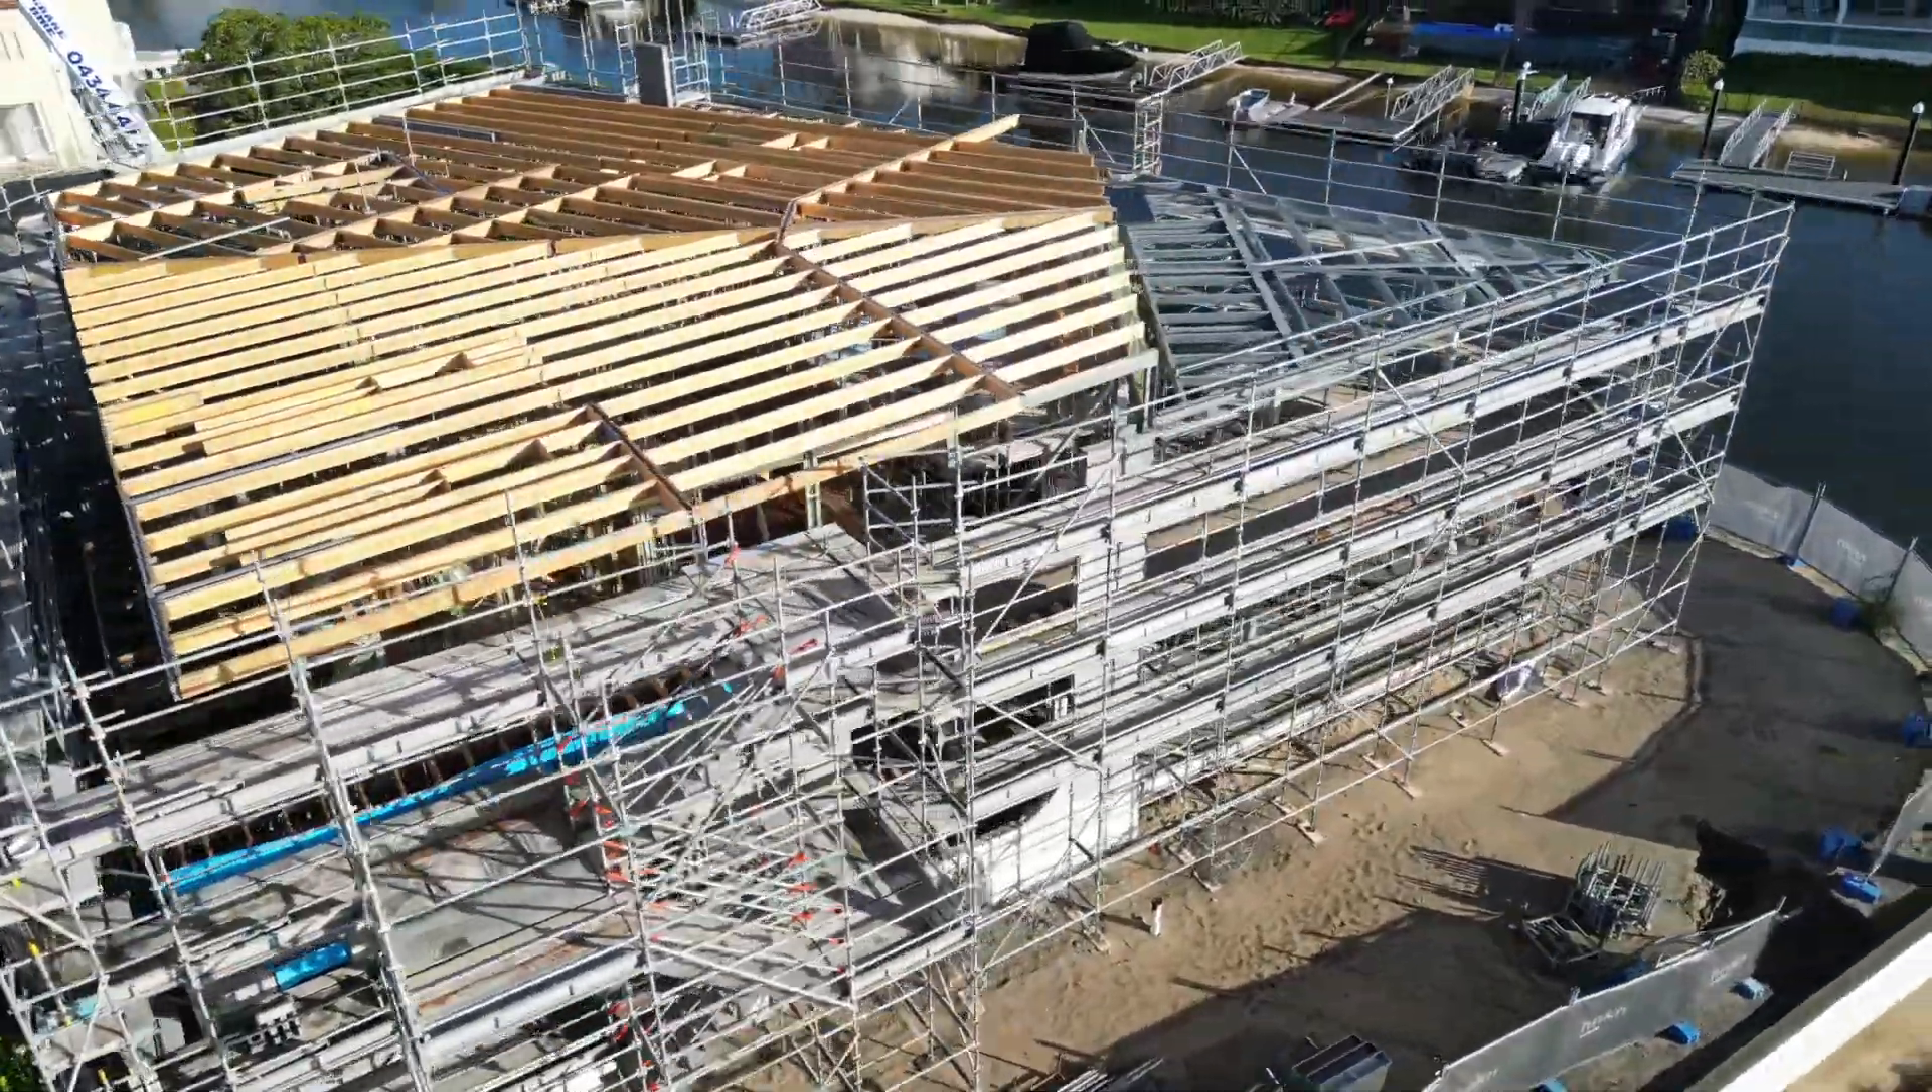The roof trusses have all been put in place, probably got that wording wrong. Anyway, the roofing beams are in place.